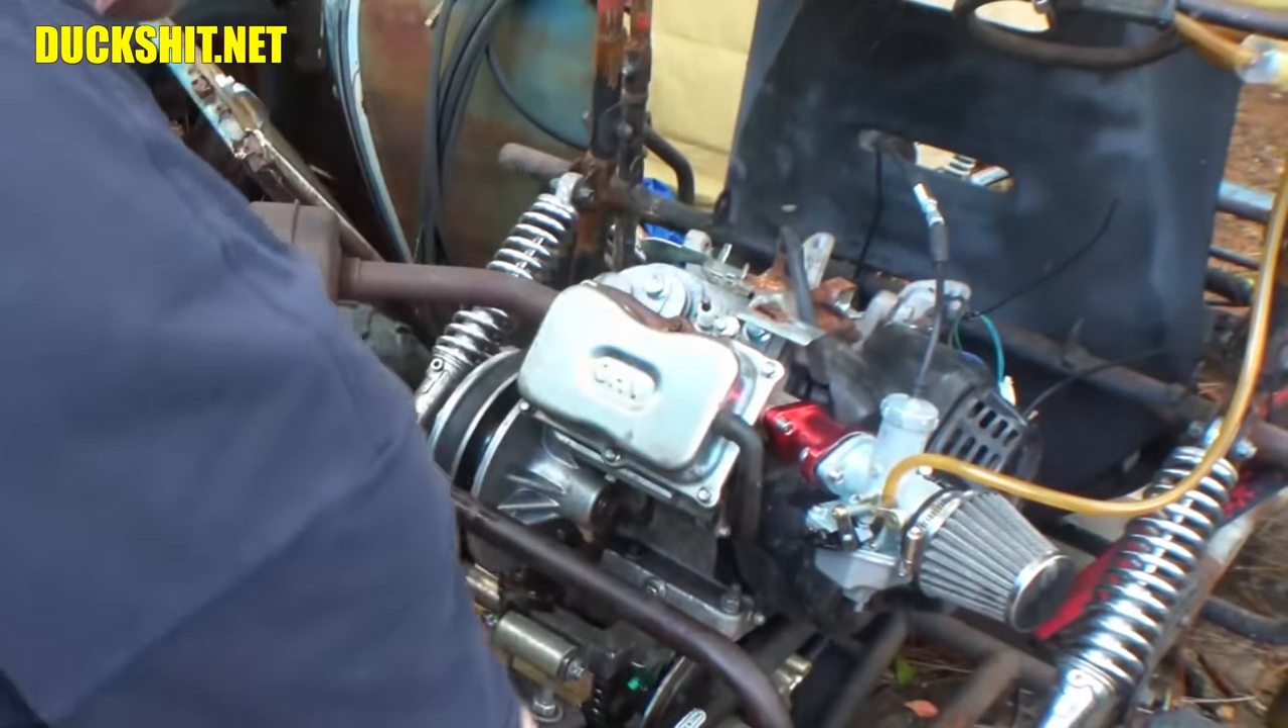Put our valve cover back on here. Okay here we are.